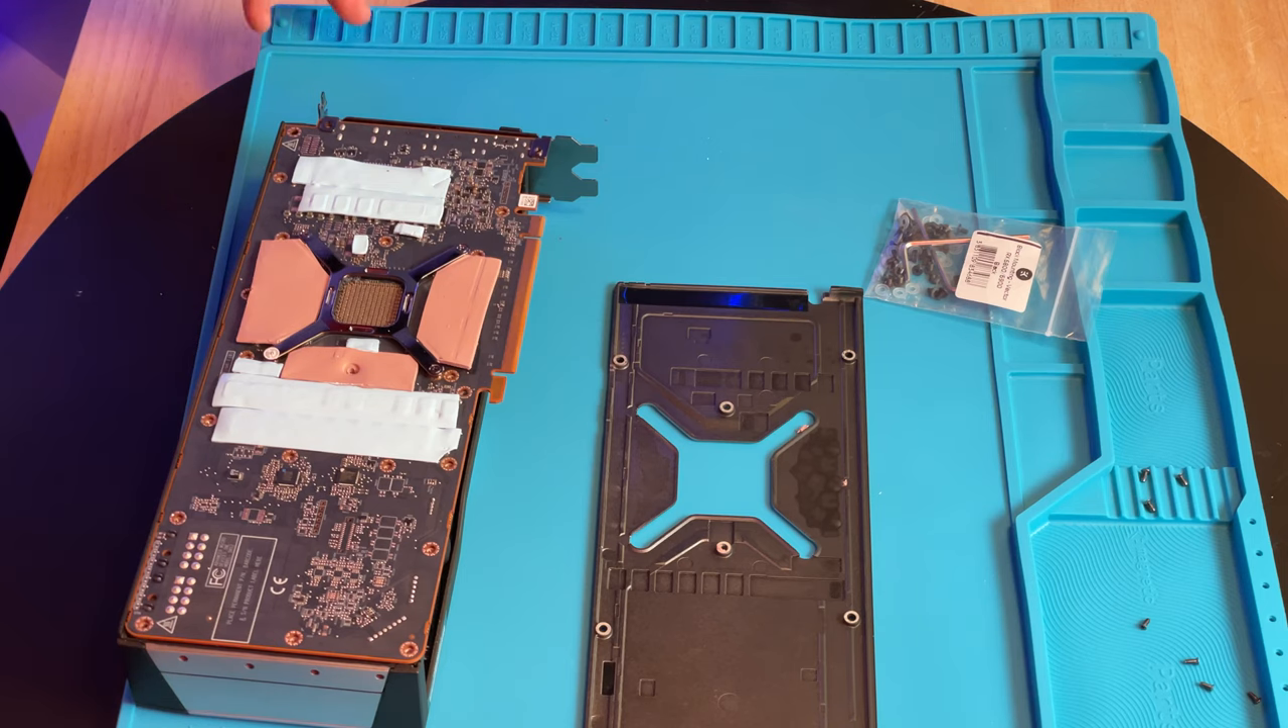So as you can see, I have the back plate off.